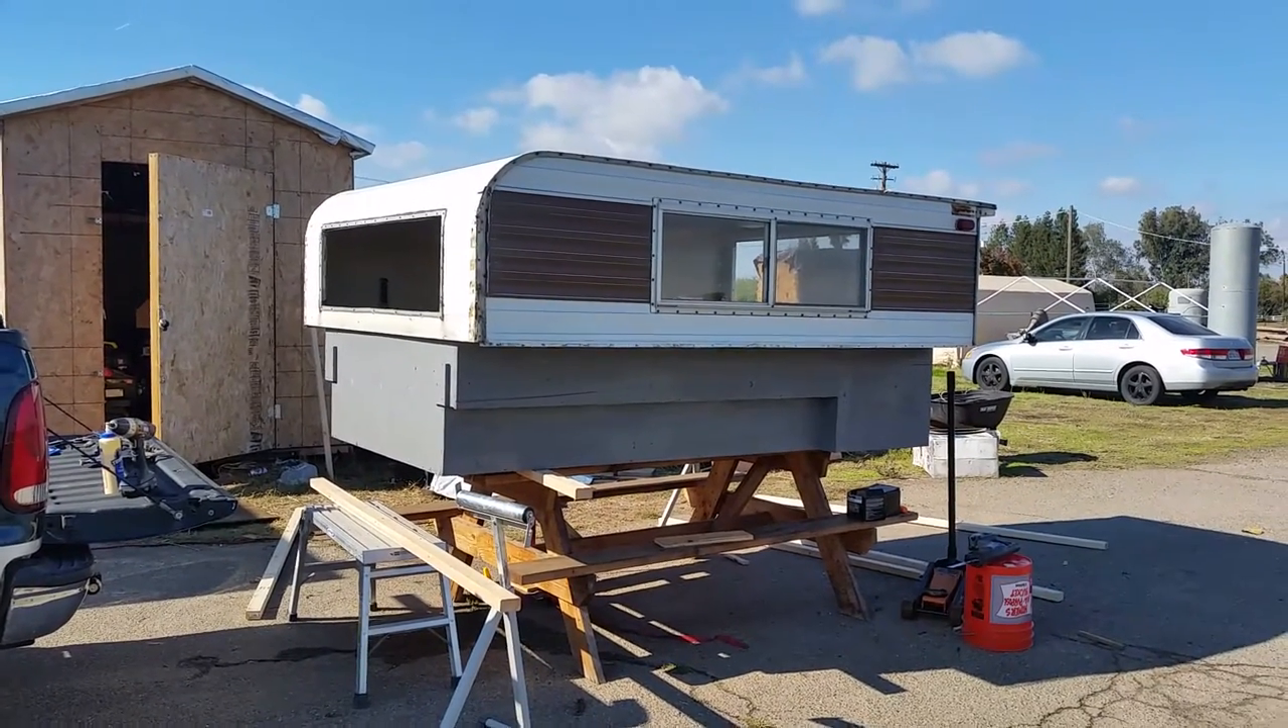I was able to get the top portion of the shell fitted to the slide -in frame.